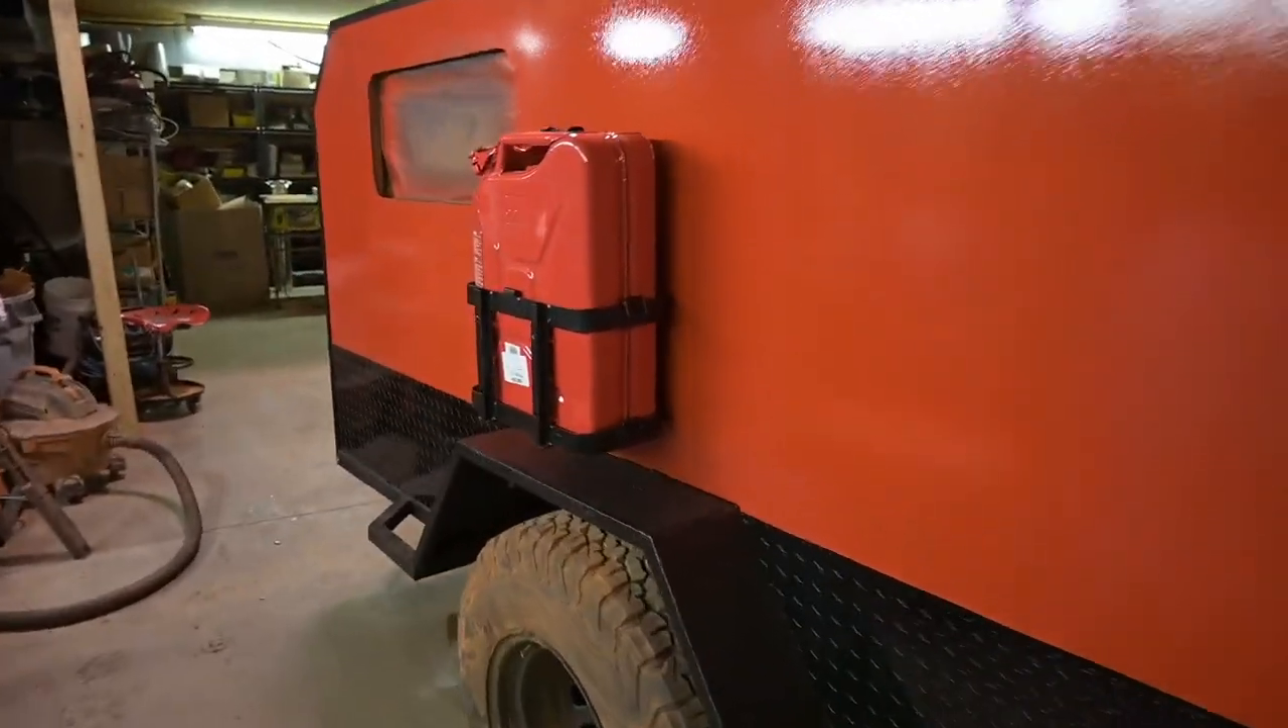We got a jerry can mounted.